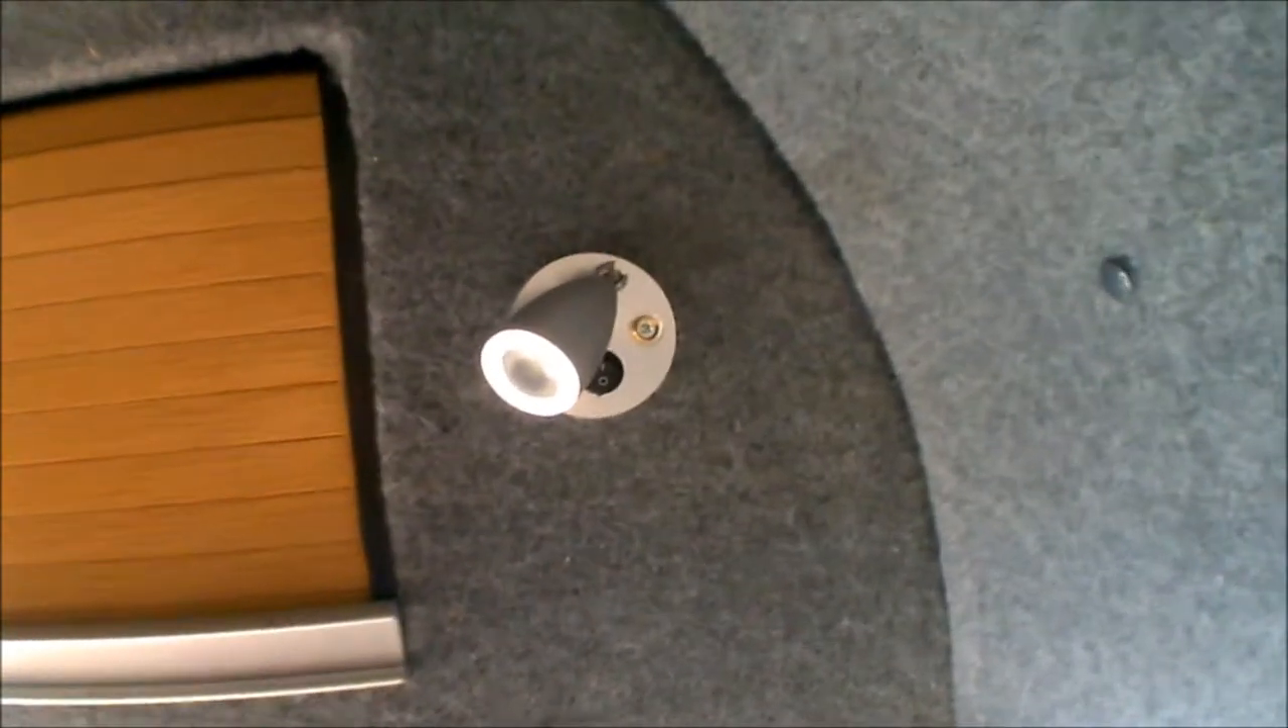Right, so that is the LED spotlight install fully finished now.